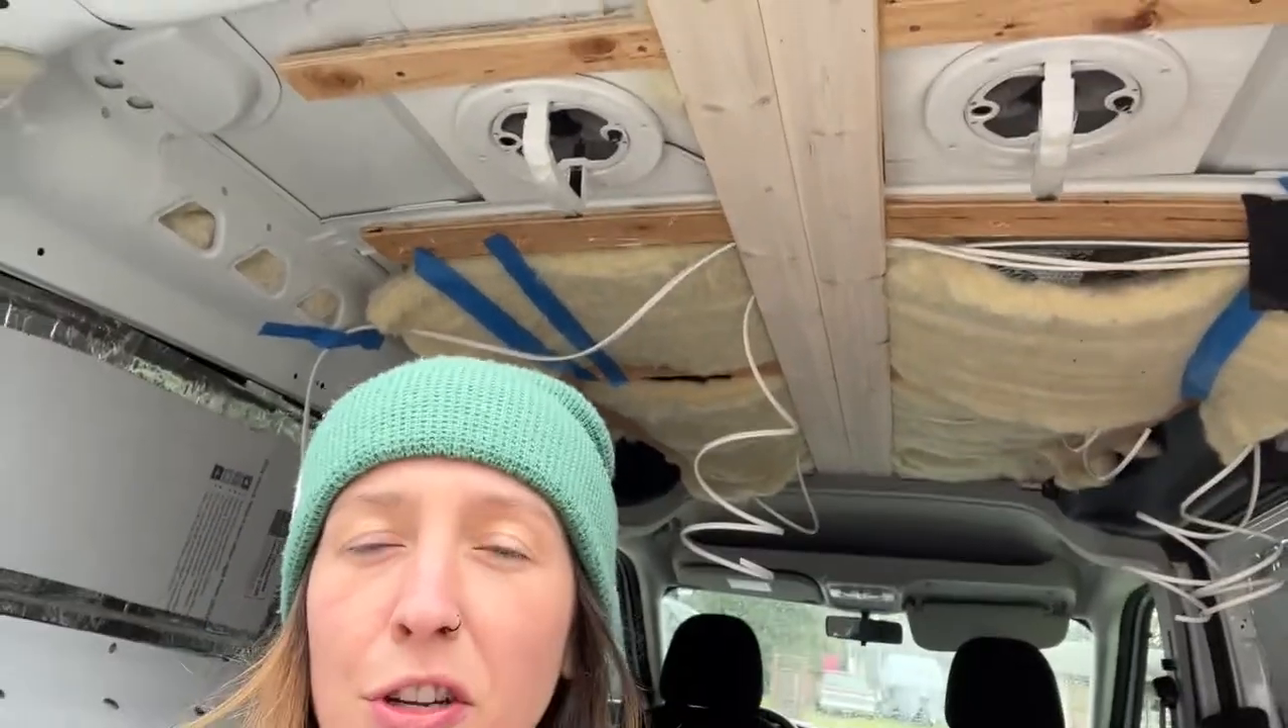The wires hanging down right now are for the lights and we have some of the insulation tucked up.